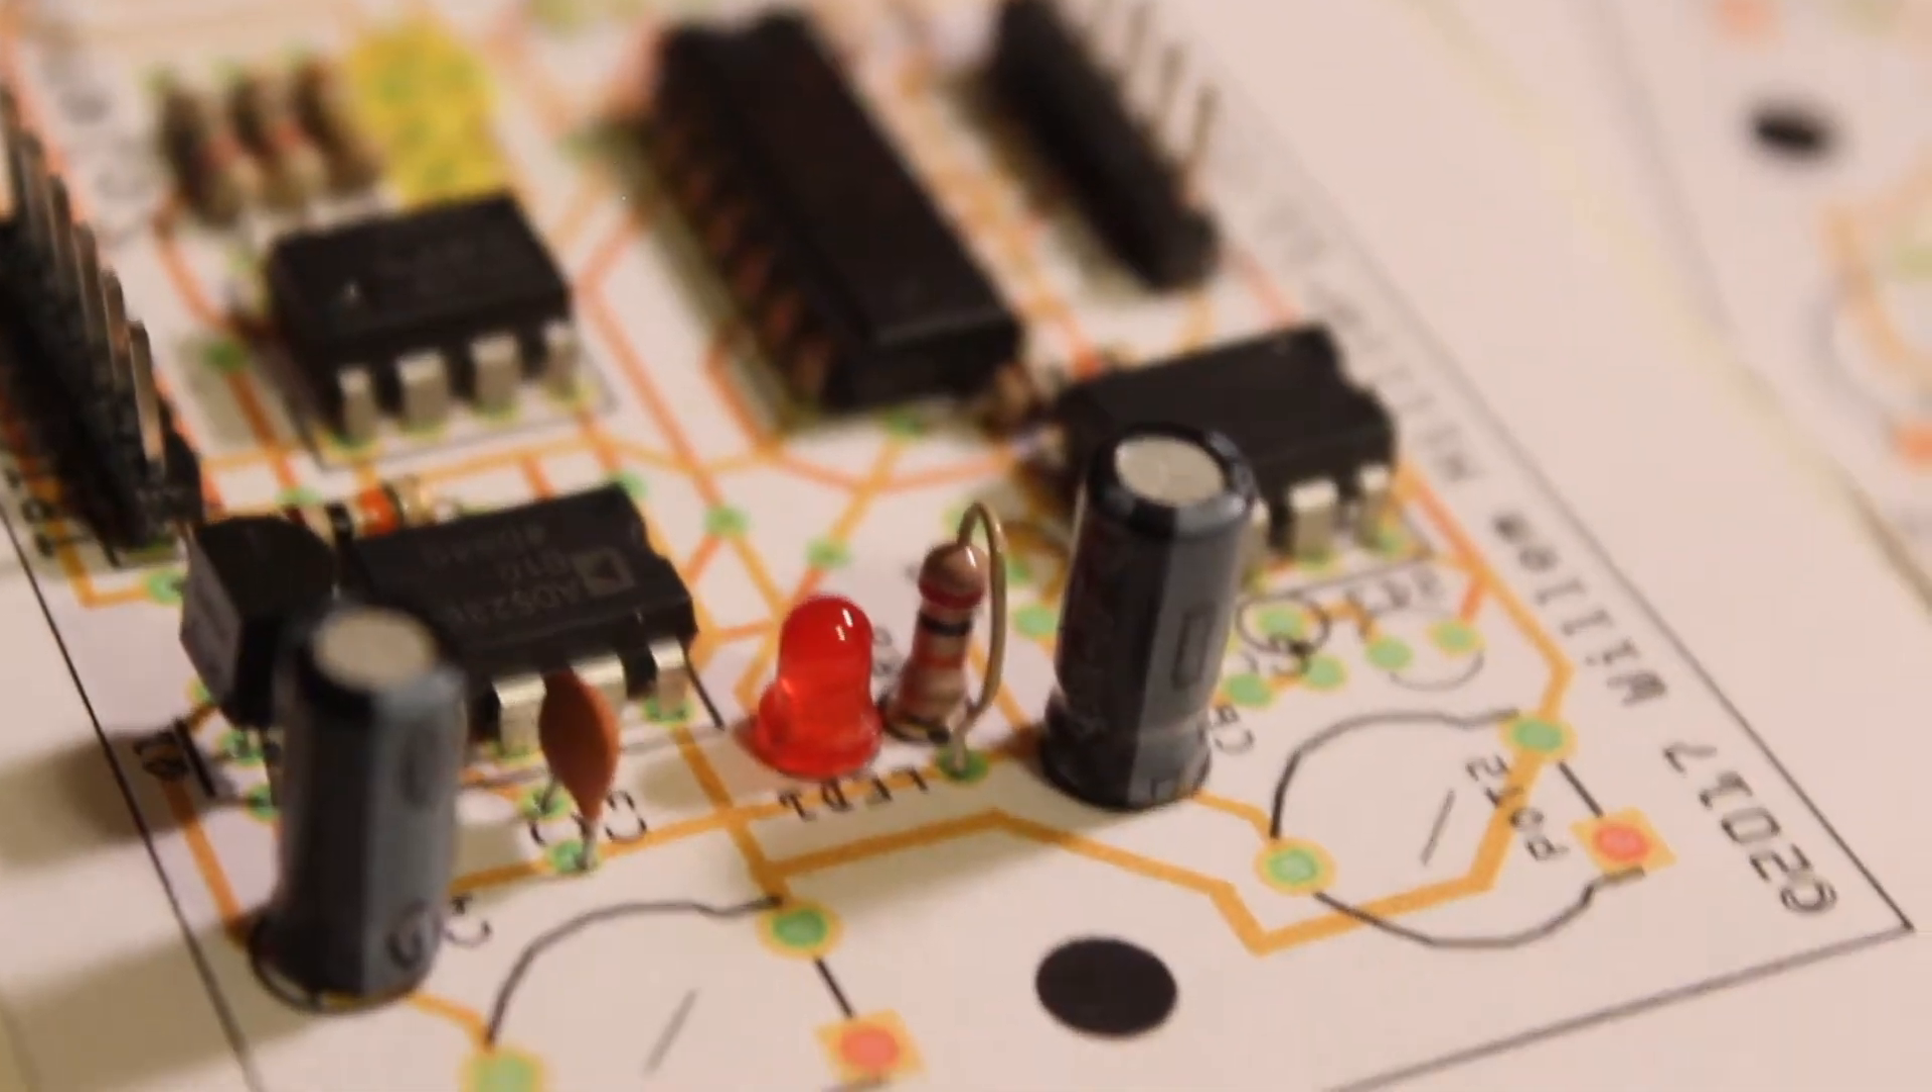Check out that resistor, I ran out of space so I put it vertically.